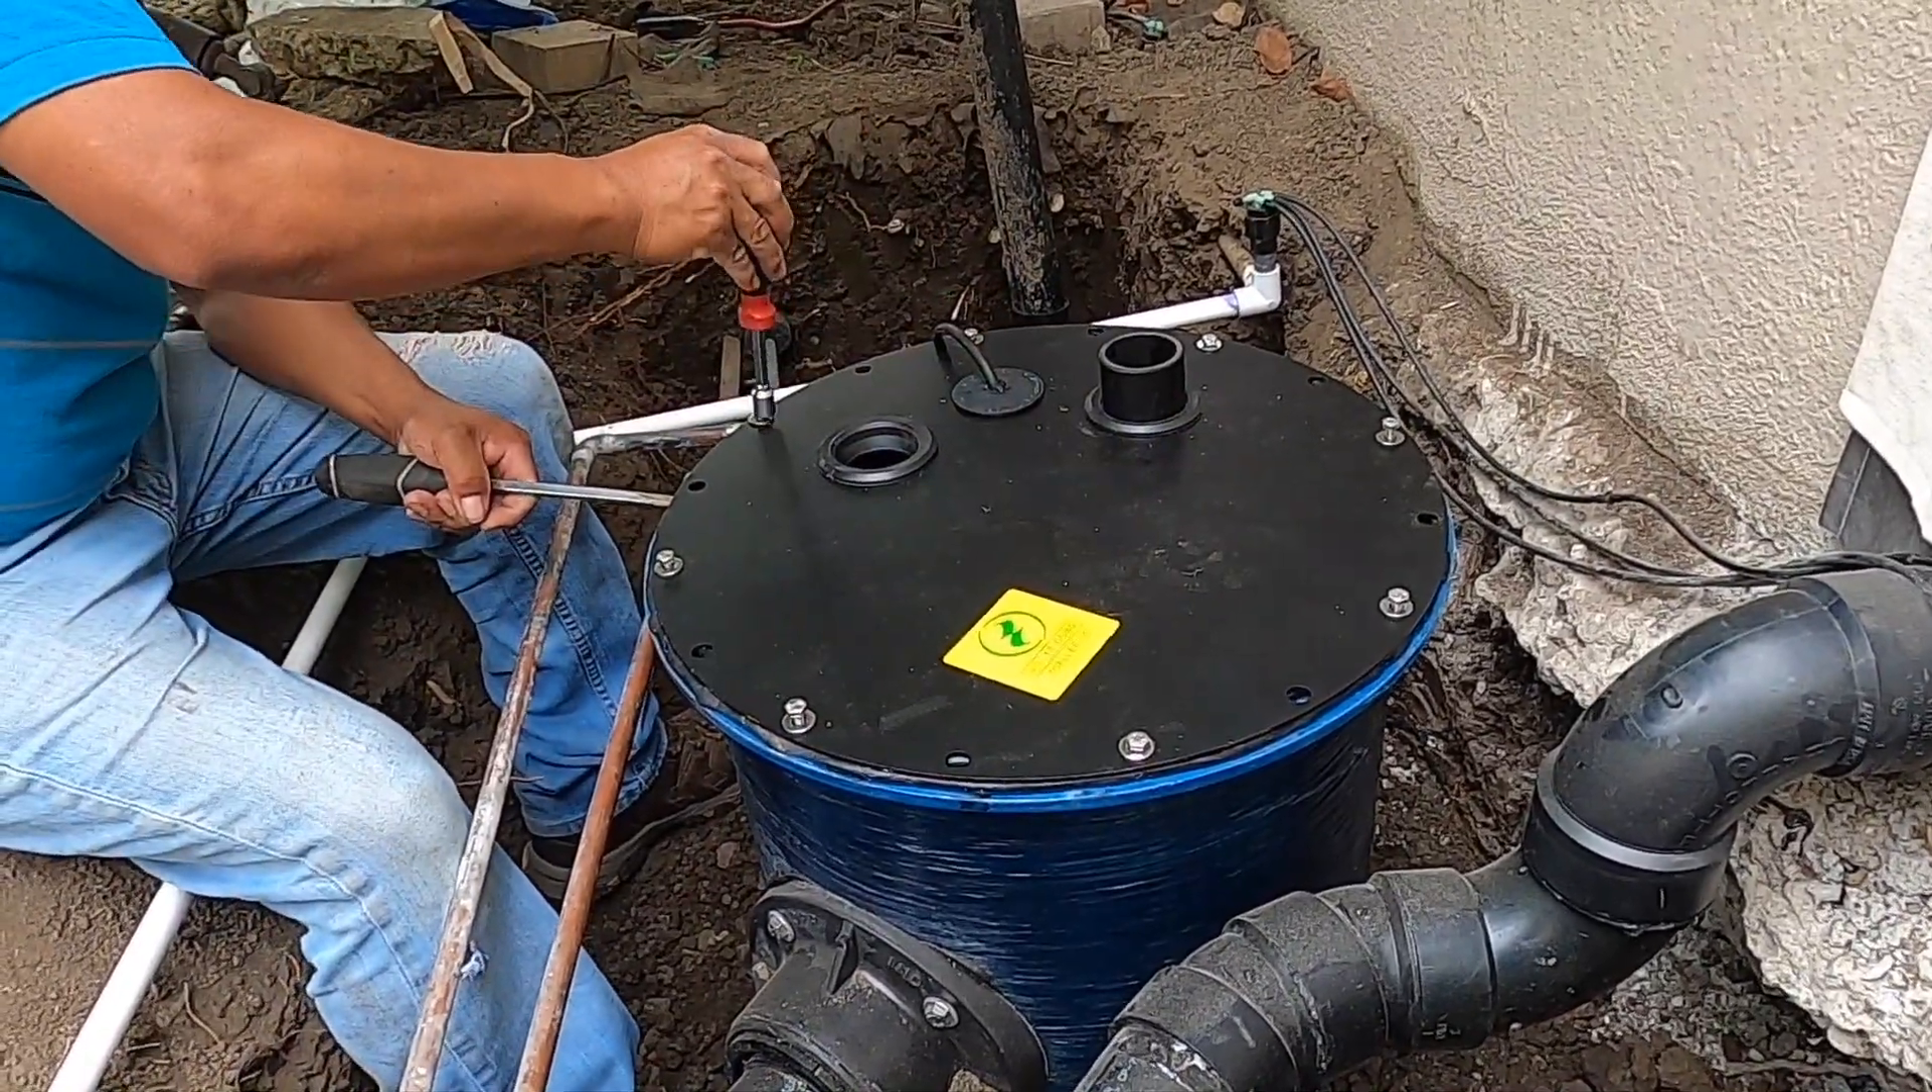Okay, so now we've got the lid on with the discharge pipe, ABS coming out right there.